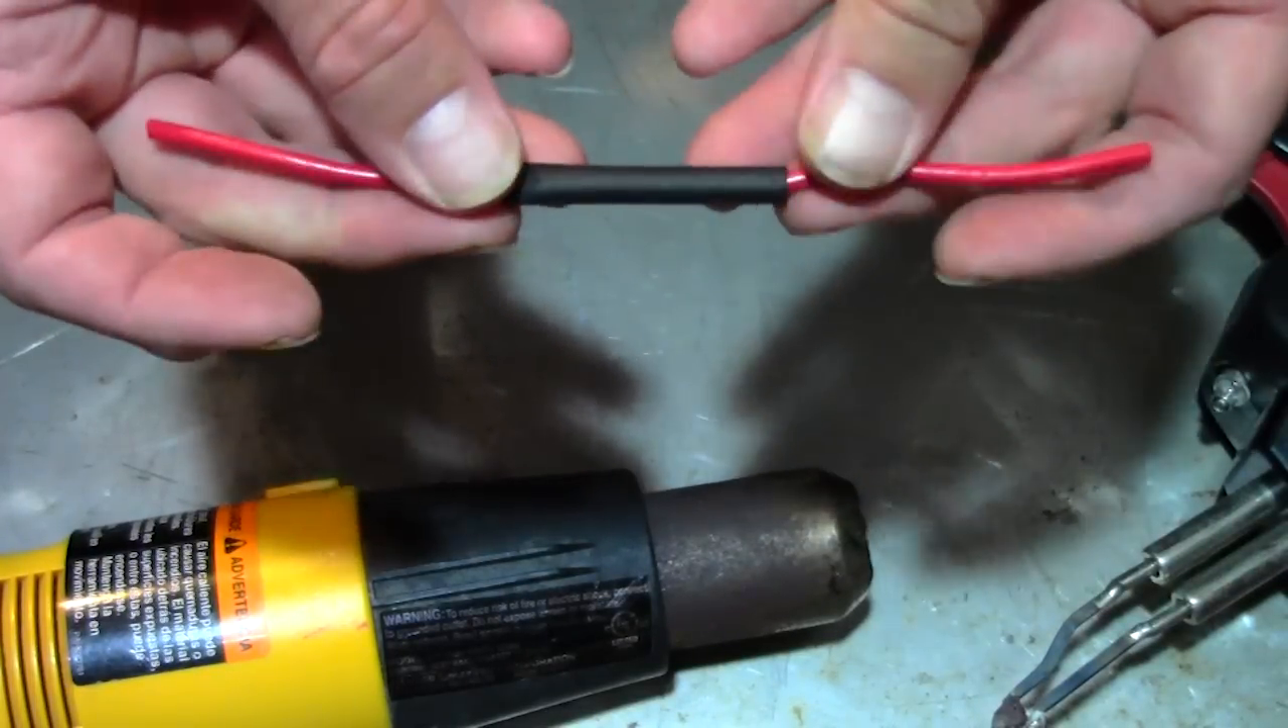And this is what your connection should look like with the heat shrink on there.